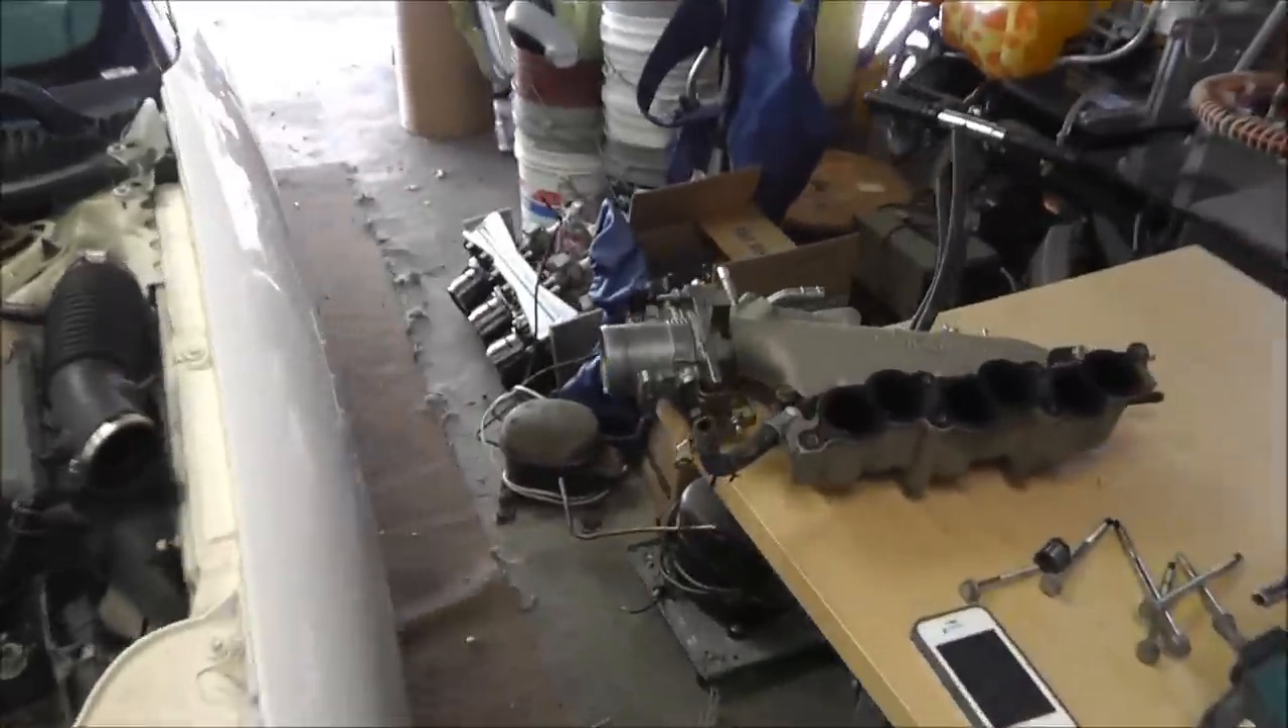I guess that's the top half of the intake manifold off. And, that's kind of what it looks like.